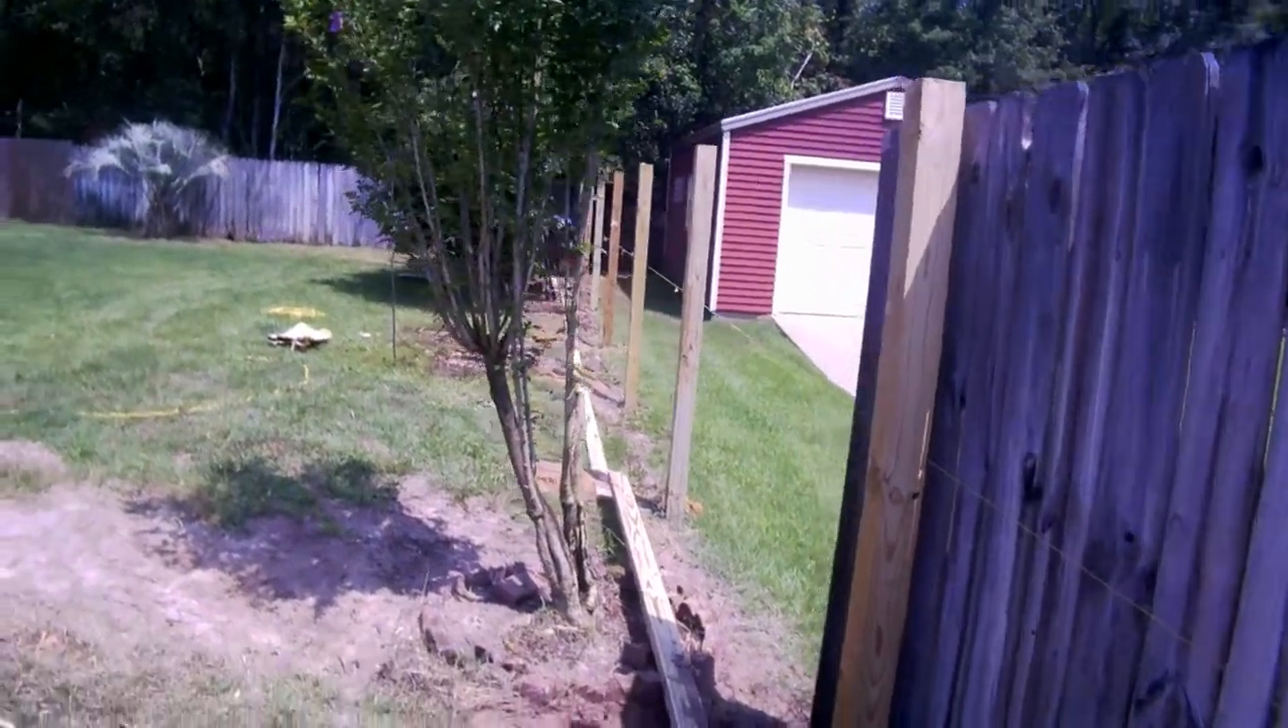We've got all our posts up along this side.